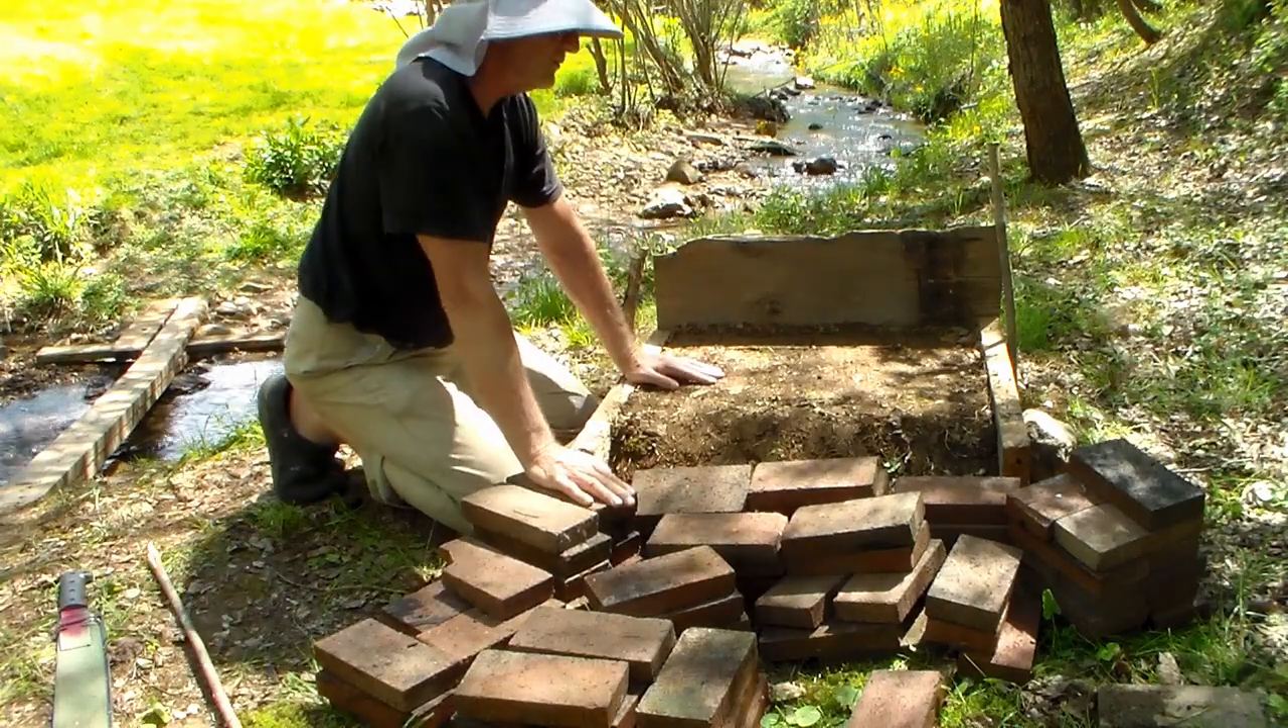Now I built a little three-quarters box, wooden box, to hold this soil to raise the stove up a little bit.